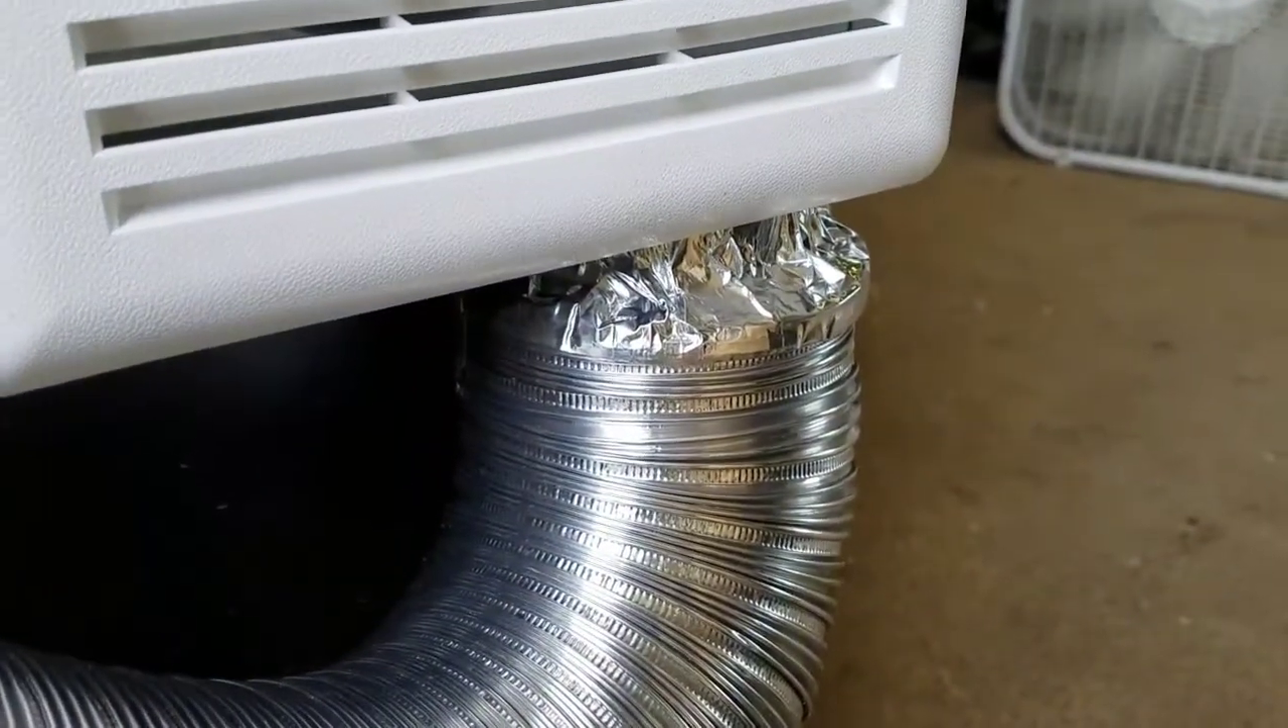On this bottom side where the adapter is I just use foil tape and it's holding pretty good.